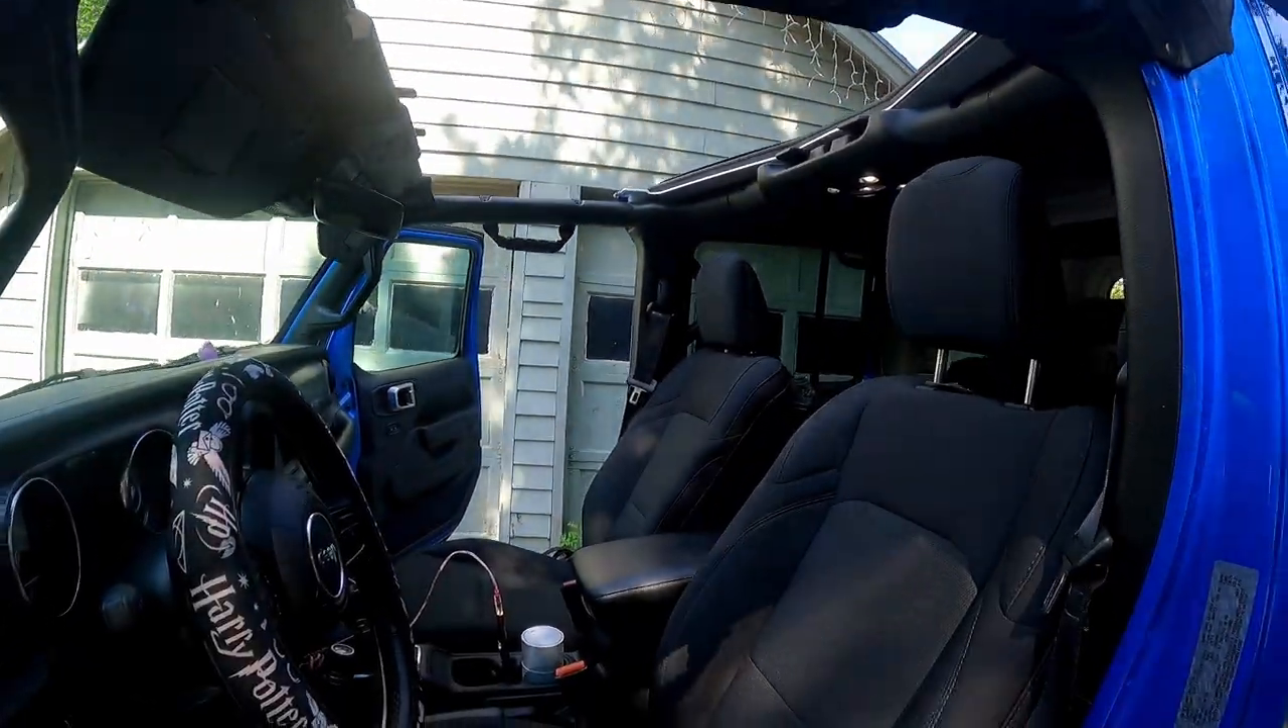That is how the freedom panels come off and what it looks like with them off.